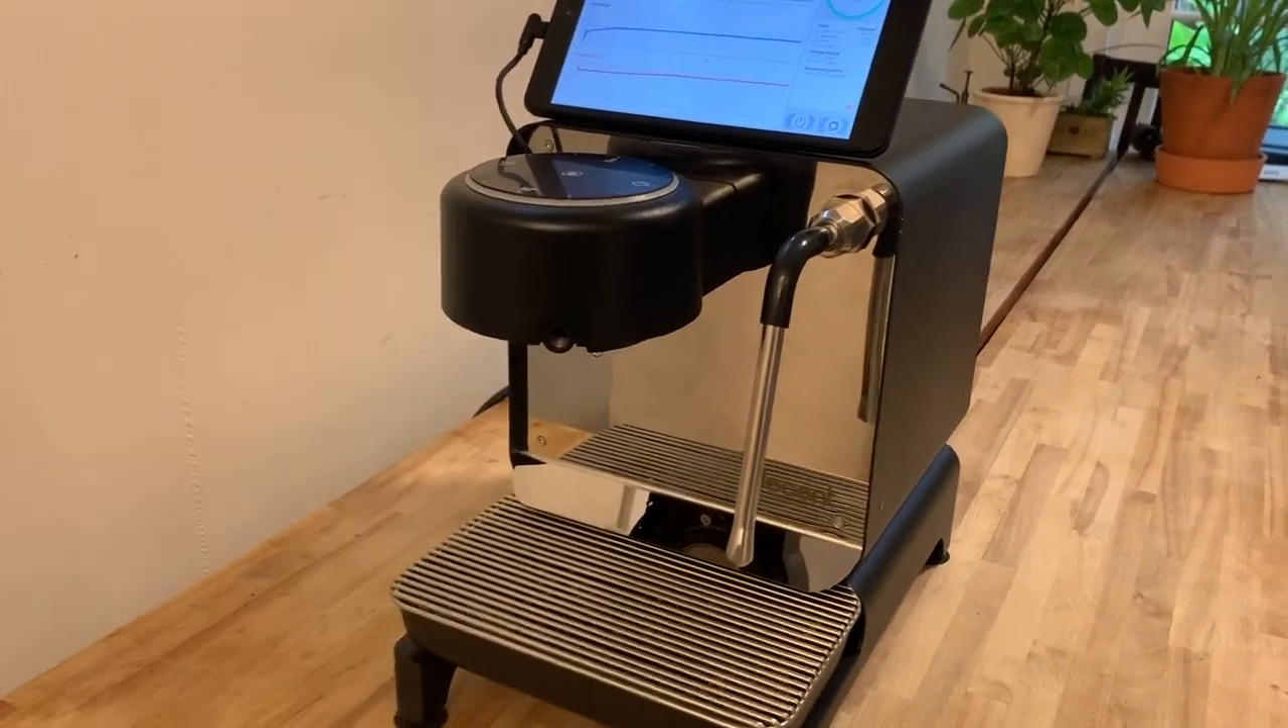I've put a drip tray back underneath to catch some water while we do some testing of functions and we'll just go through a couple things.